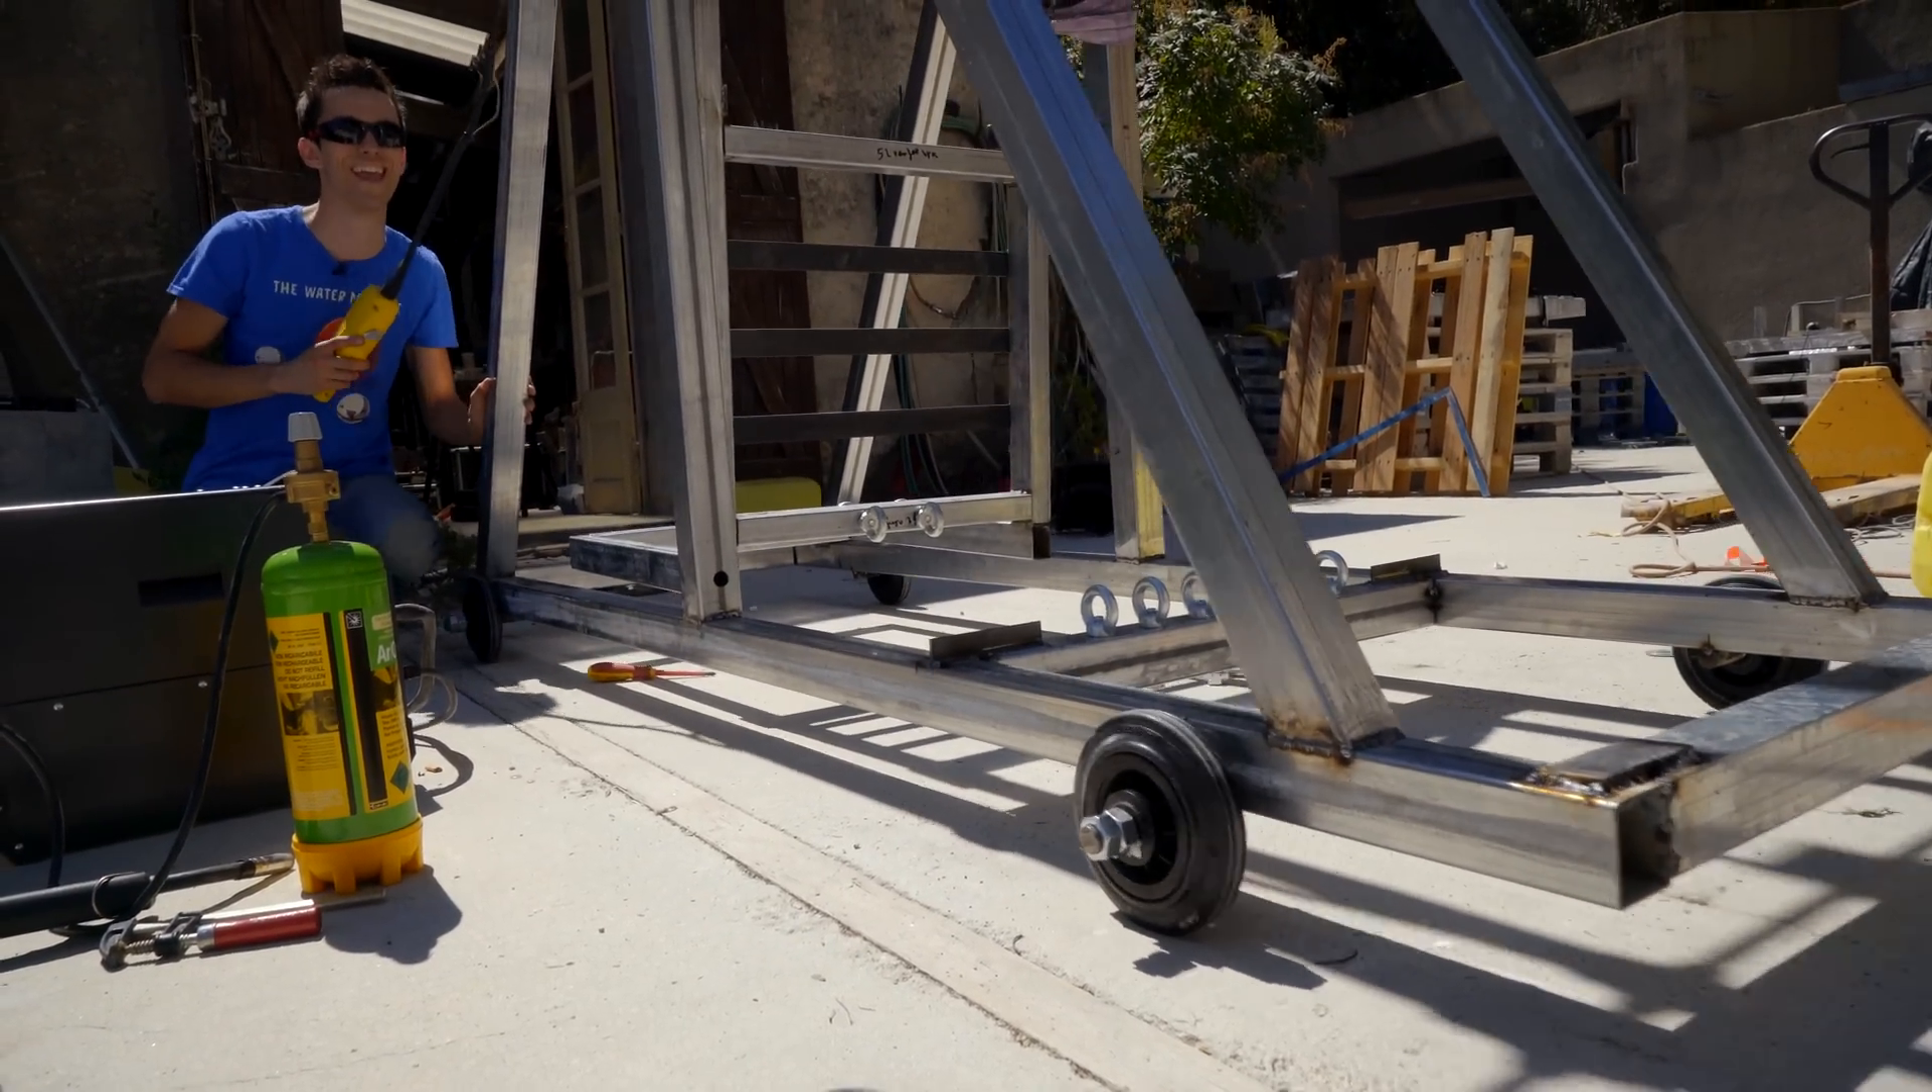Les roues sont fixées, on va pouvoir le lever.